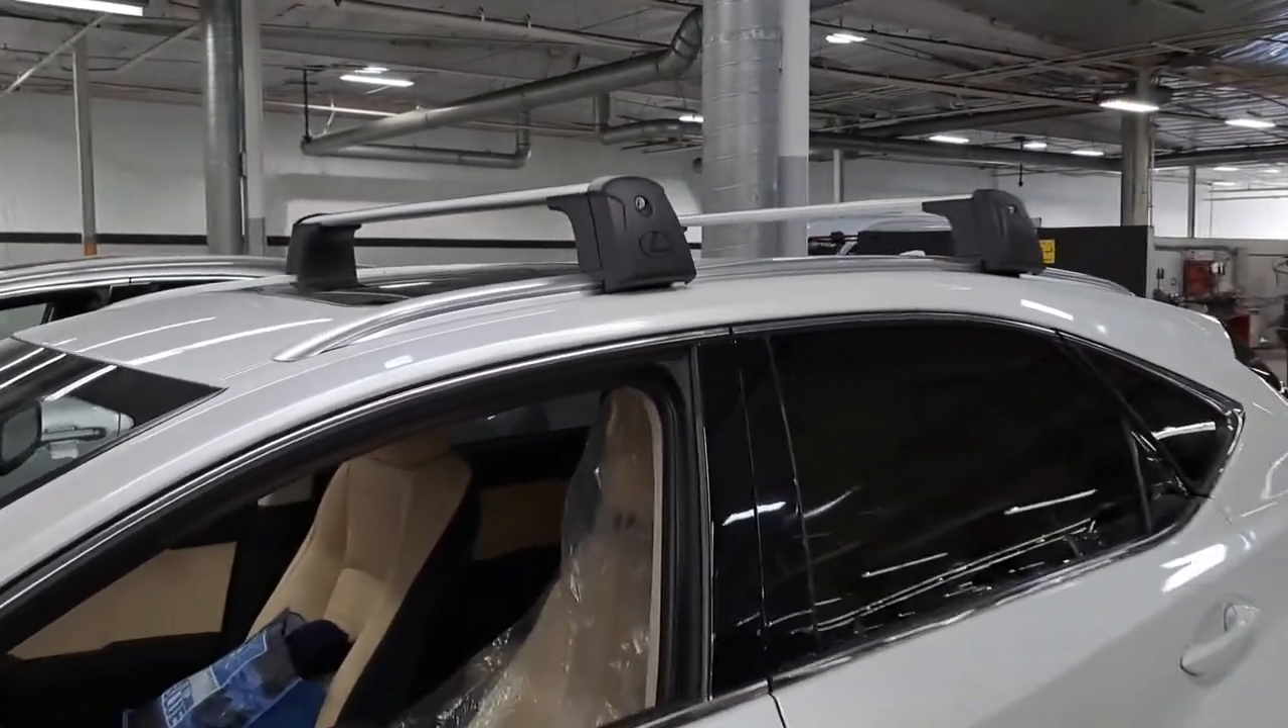So there you have it we have installed the roof crossbars on this nx.